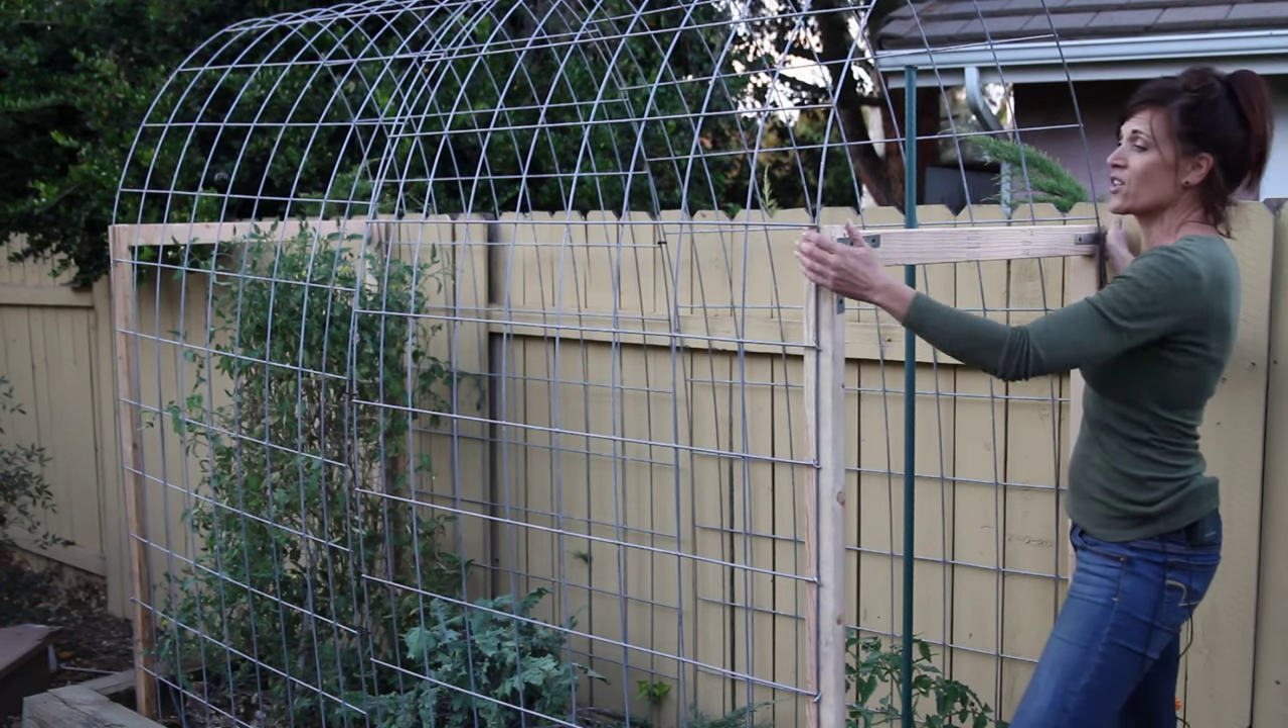We've got our horizontal supports in here.